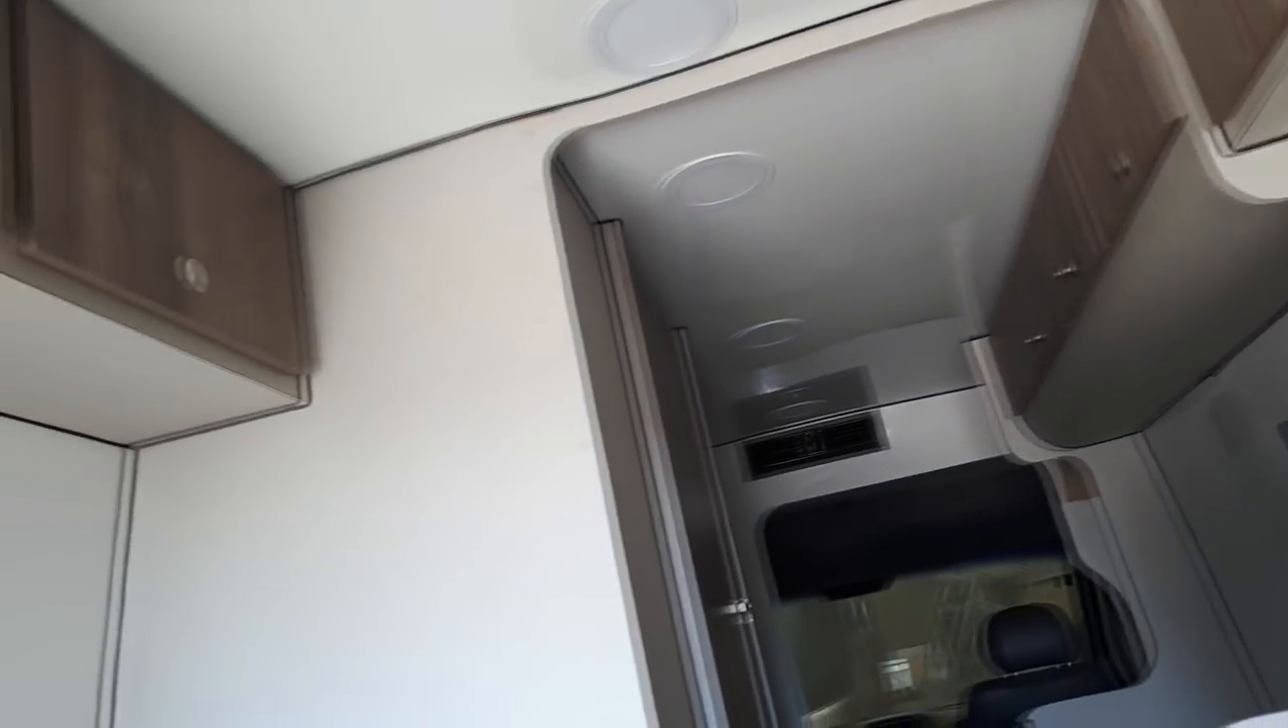Lá em cima já estão com todas as portinhas já prontas, colocadas, instaladas.